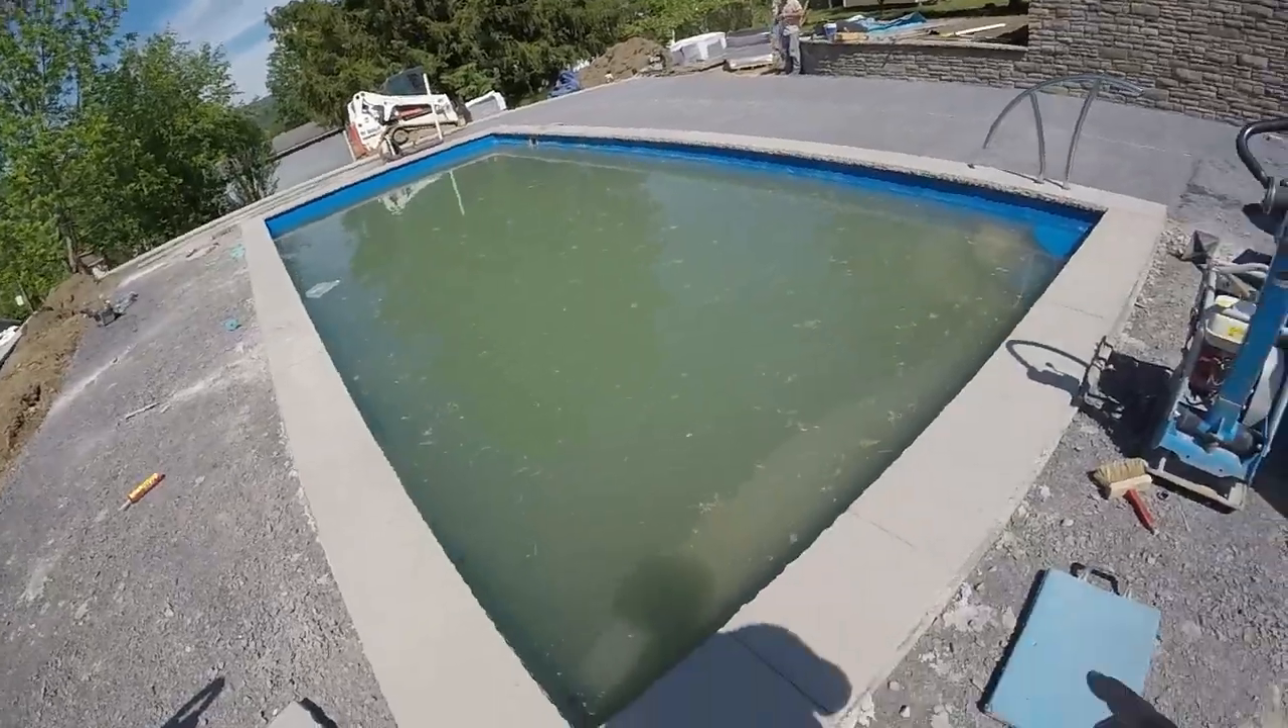So, we got all of our cap mortared down. And that got mortared on top of our concrete collar. So, that's all done.